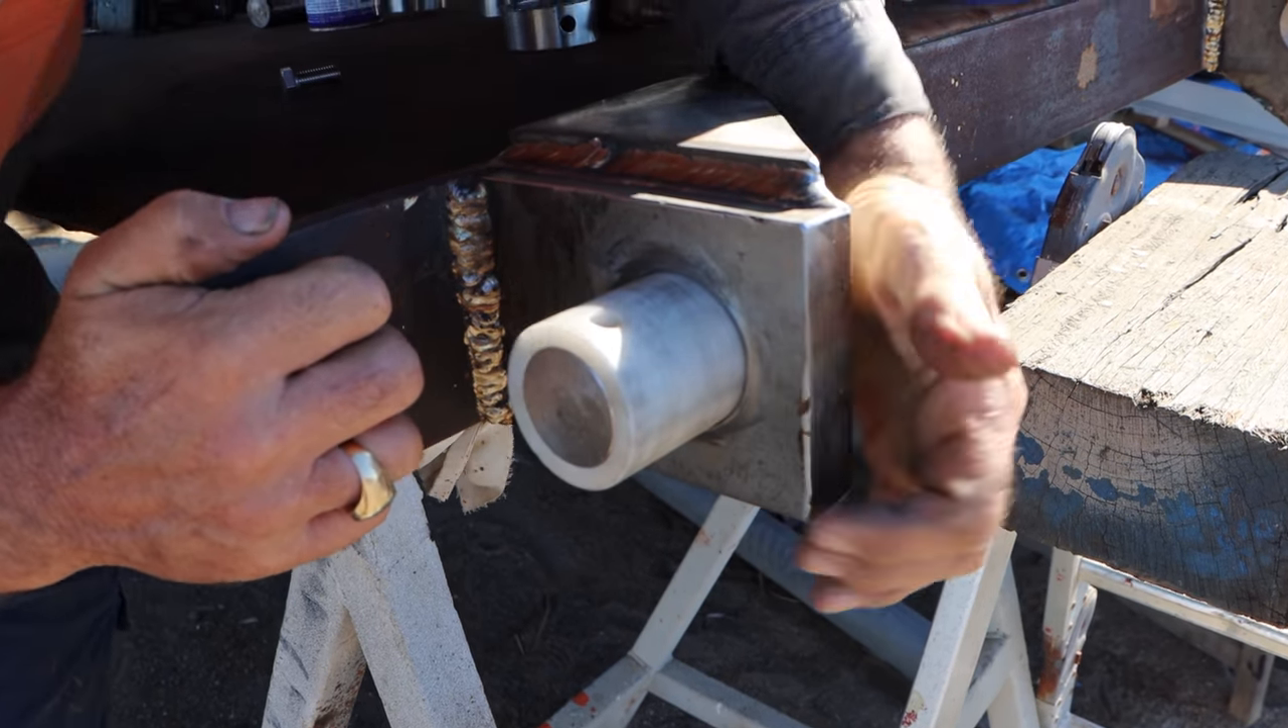And the pin now basically fits. It's tight, but it doesn't matter.